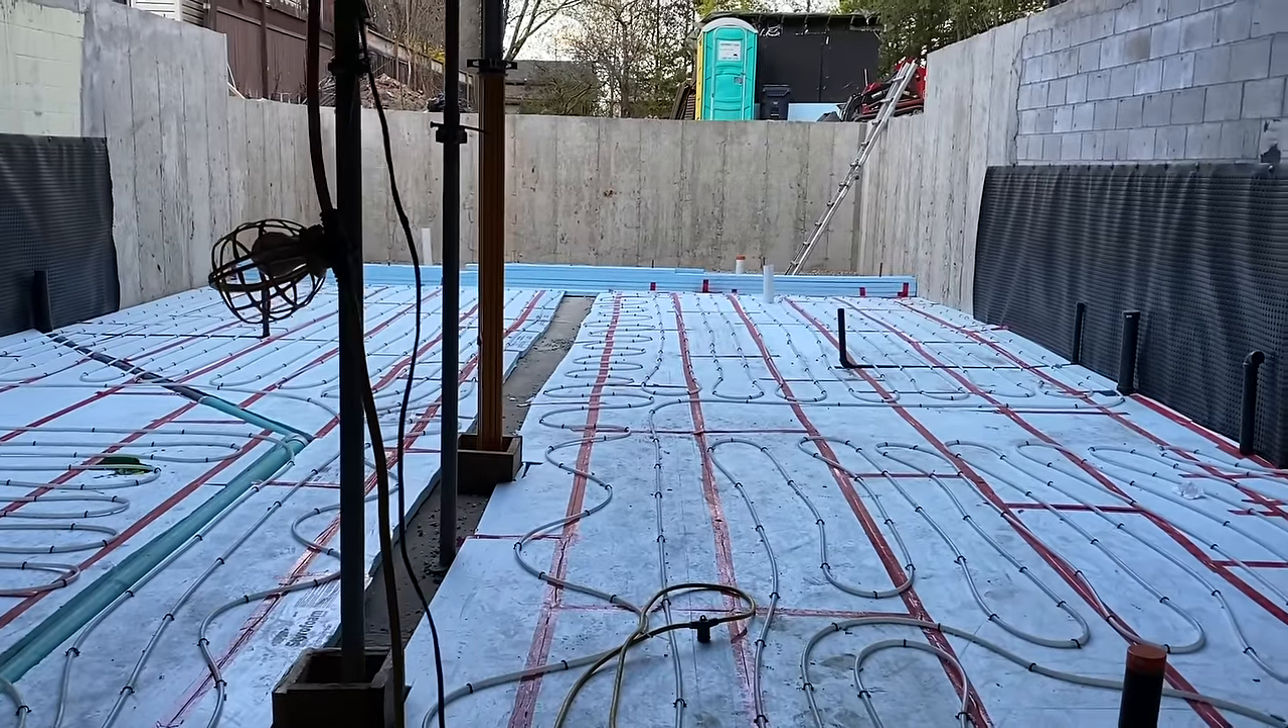So as you can see the radiant floor pipes have been laid down on the two inches of rigid foam insulation and those radiant floor pipes go all the way out and around.